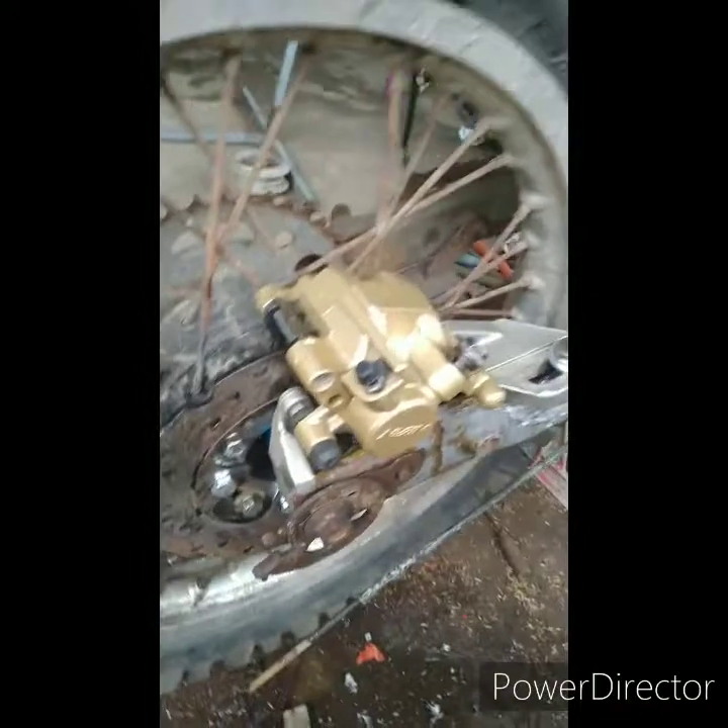Na set up ko na yung ating disc brake caliper.